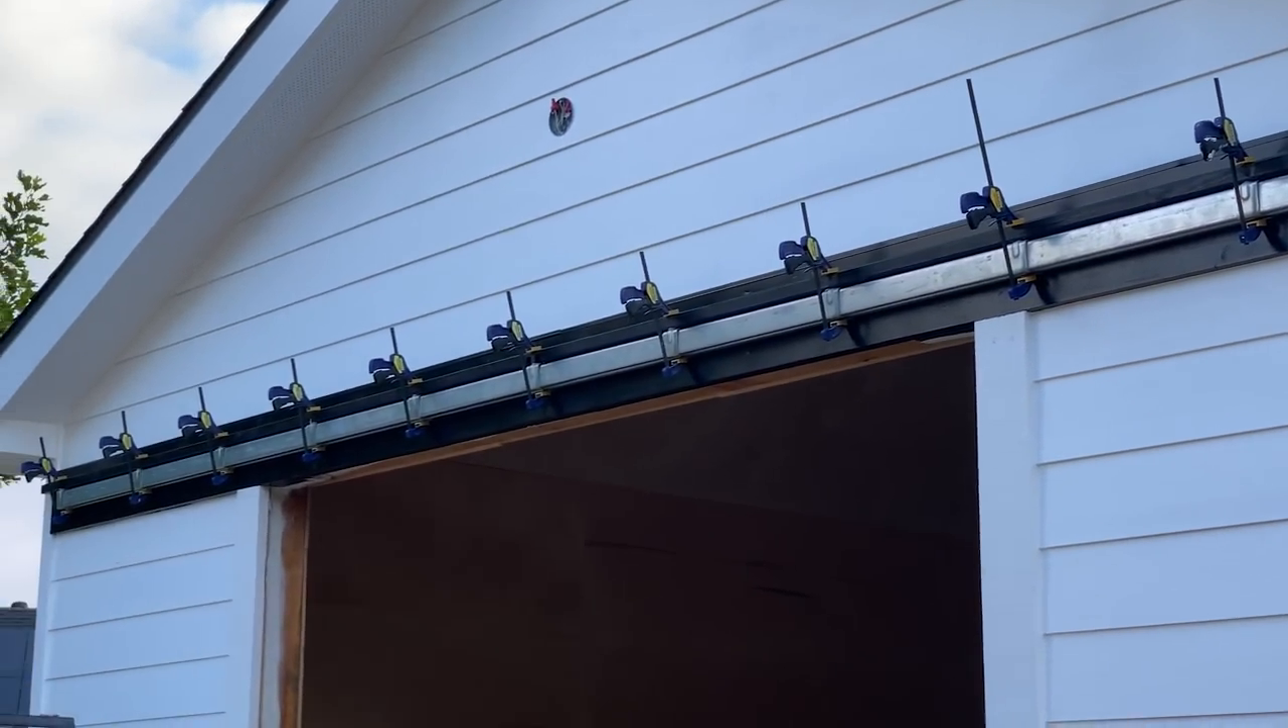I brought the wood up and shifted it to the right place. Then I clamped it down at every bracket, every place where there was construction adhesive.